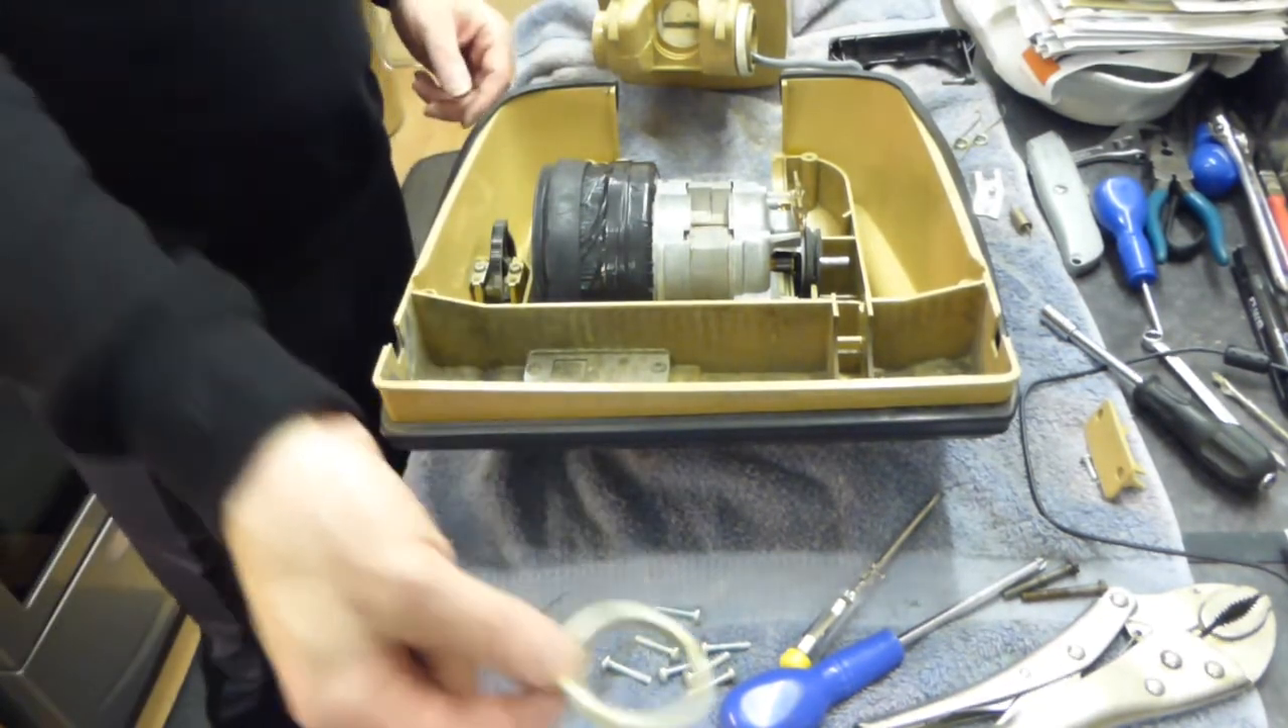So we can lower the motor down into the housing and that's absolutely wonderful how that's gone down in there.